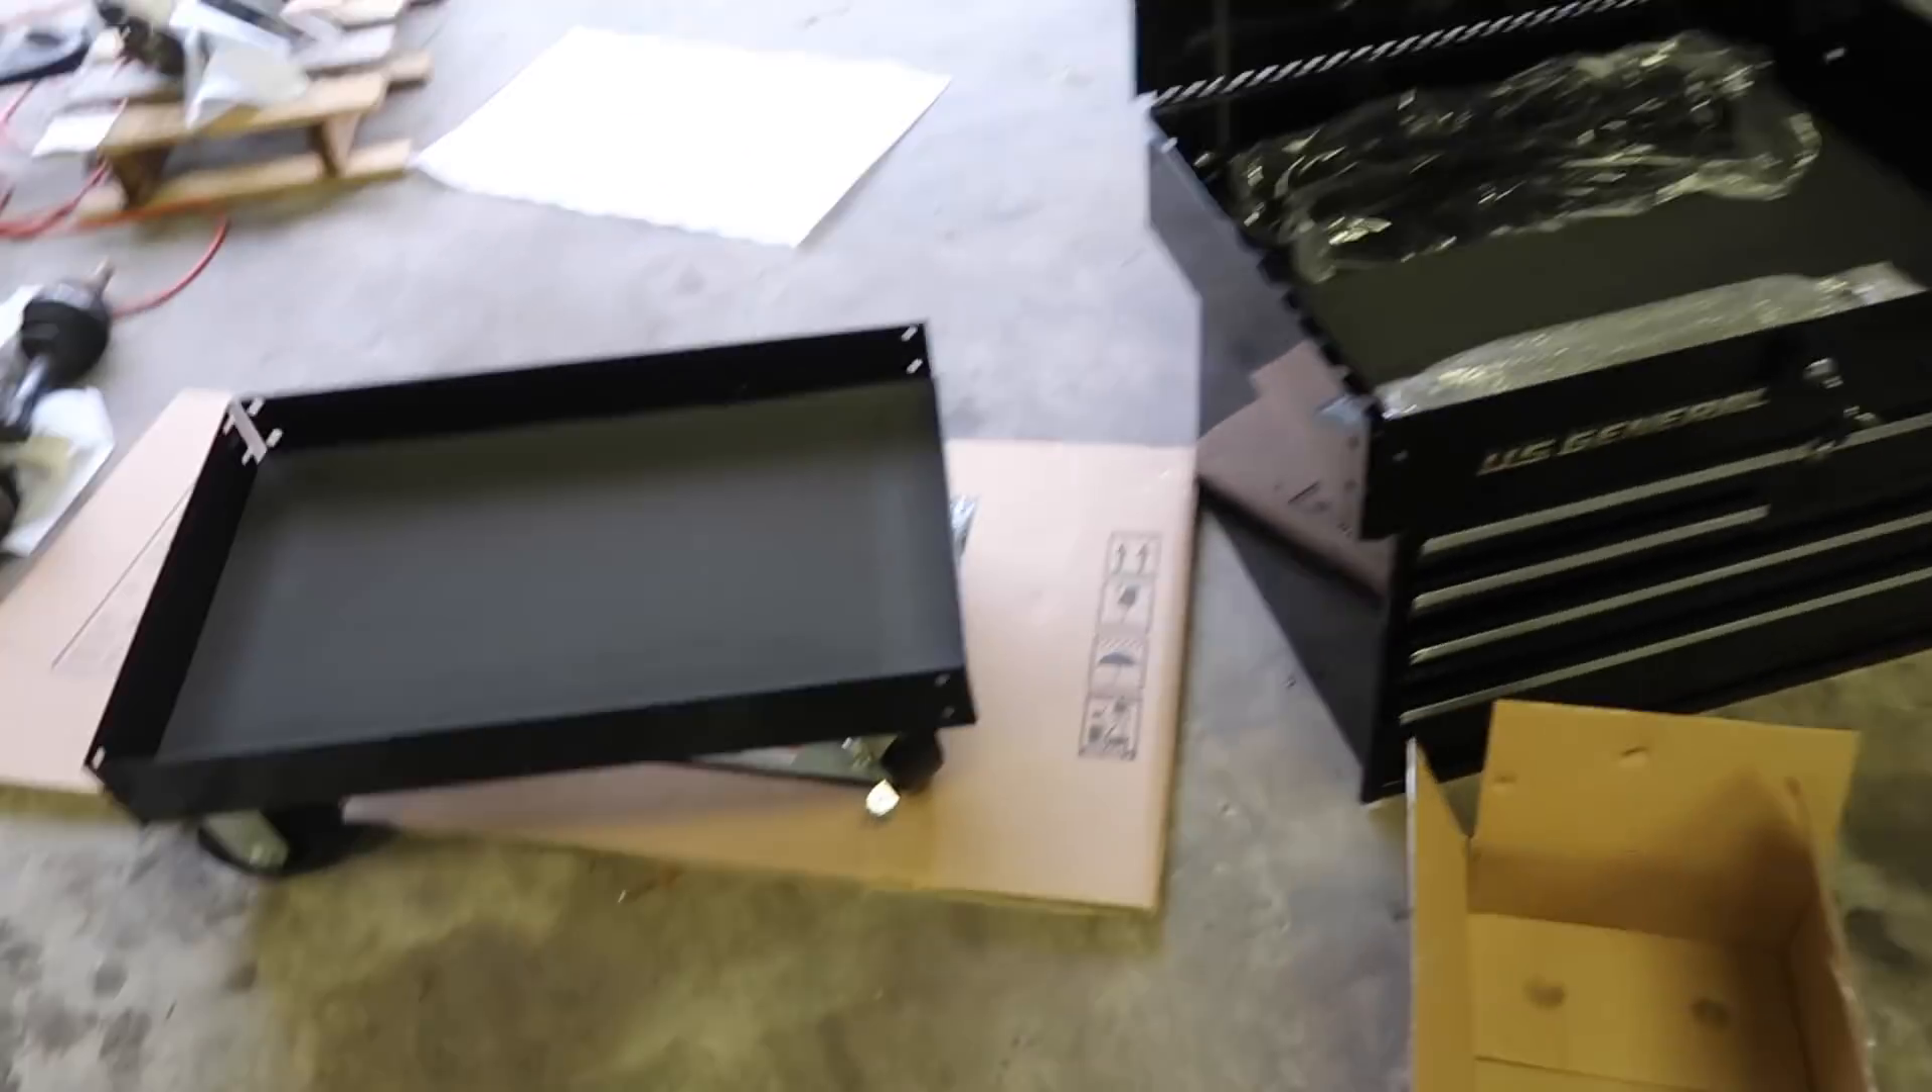I got the bottom cart put together now it just needs the legs for the actual box to sit on.